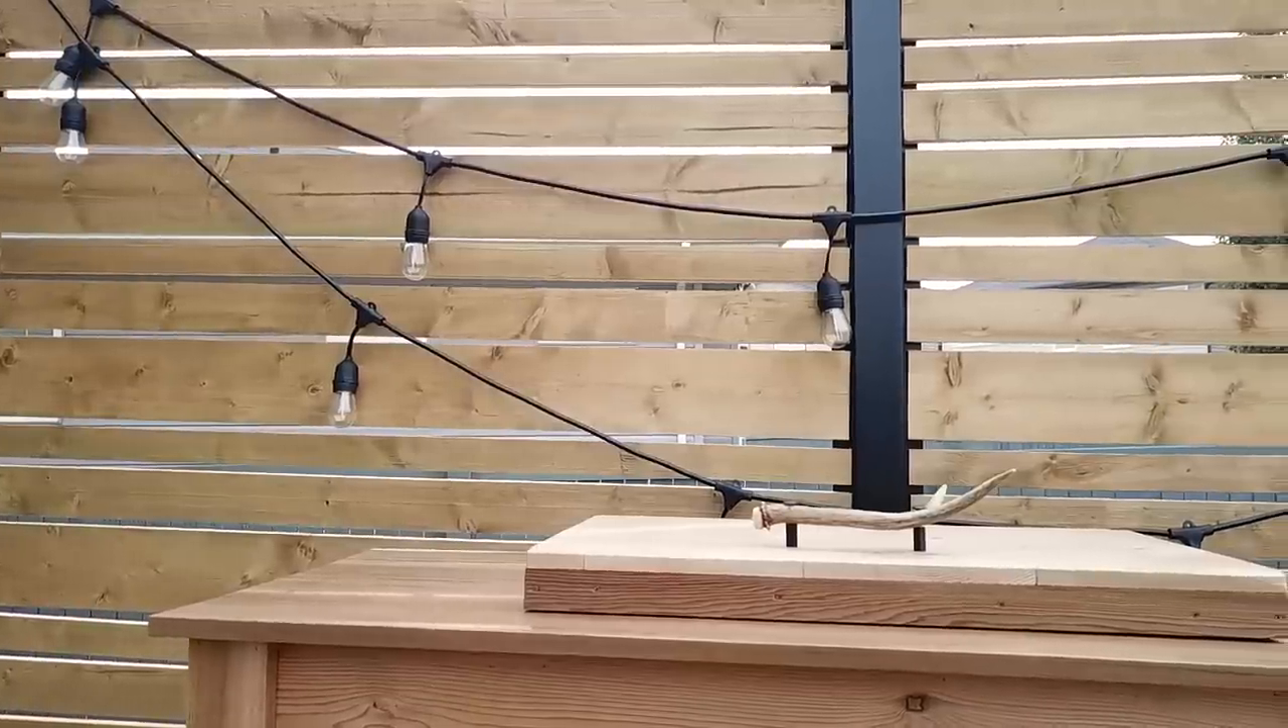The final step was the deer antler handle and it was good to go.